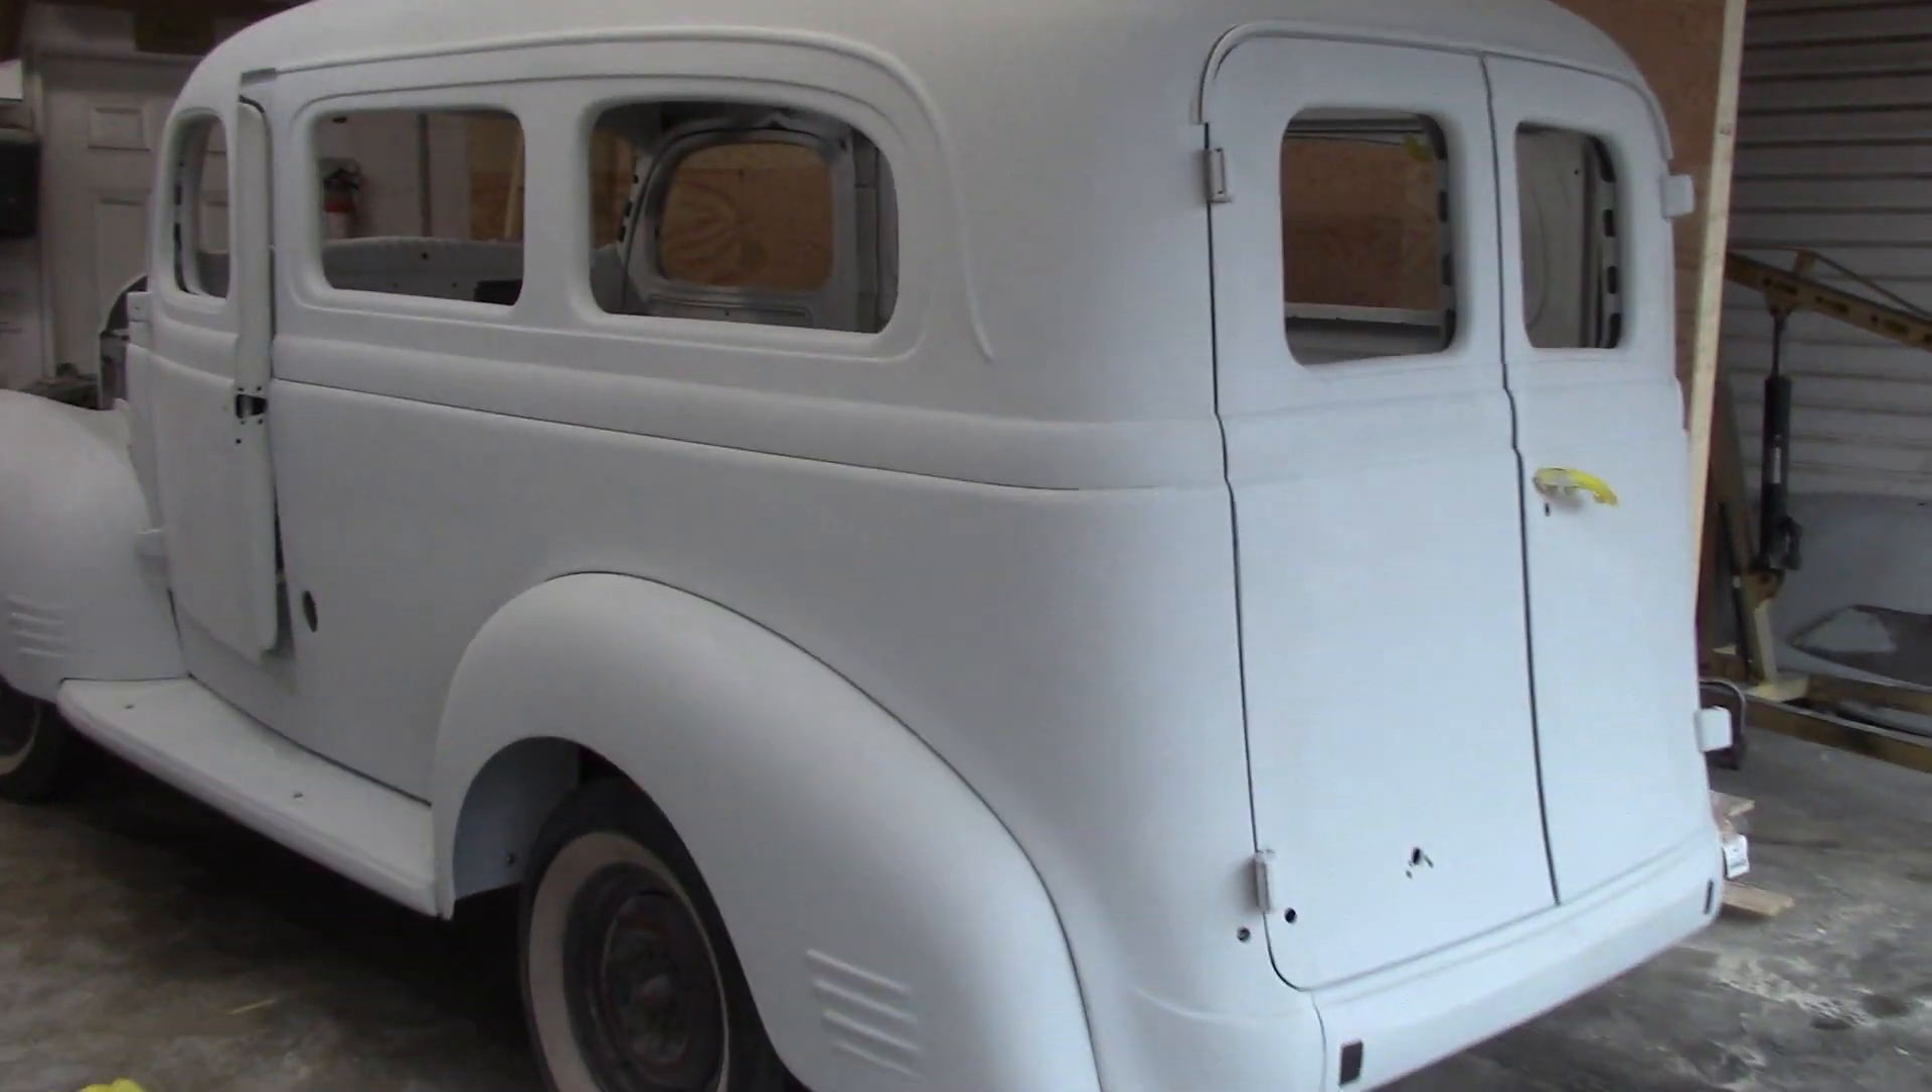The 42 Dodge is right here it's all fitted together now.